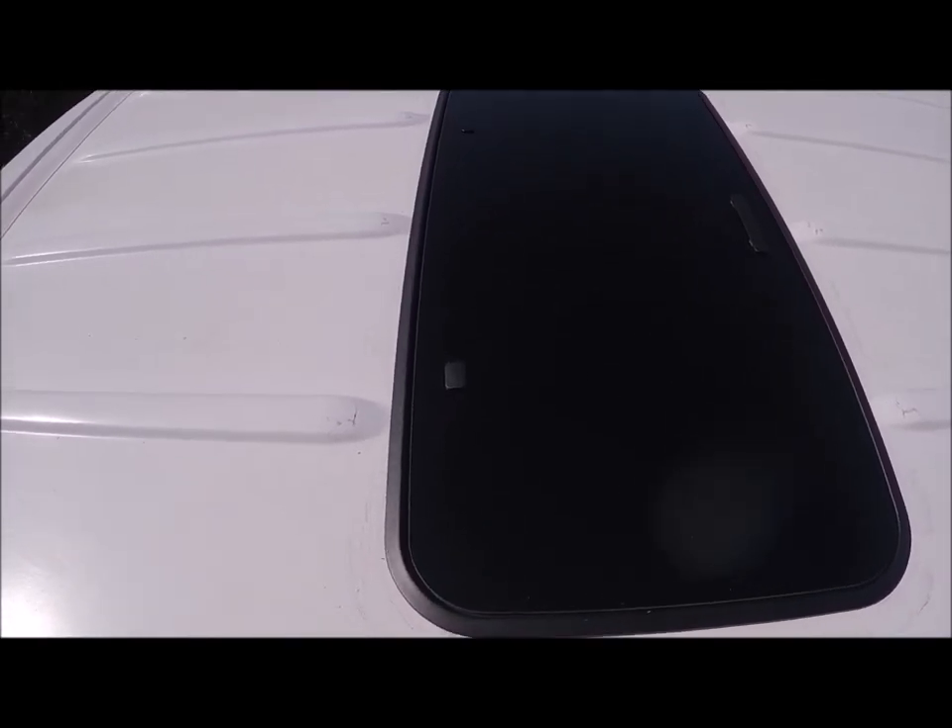I've just popped the new sunroof in the hole and I'm really actually pleased with the way it's sitting.